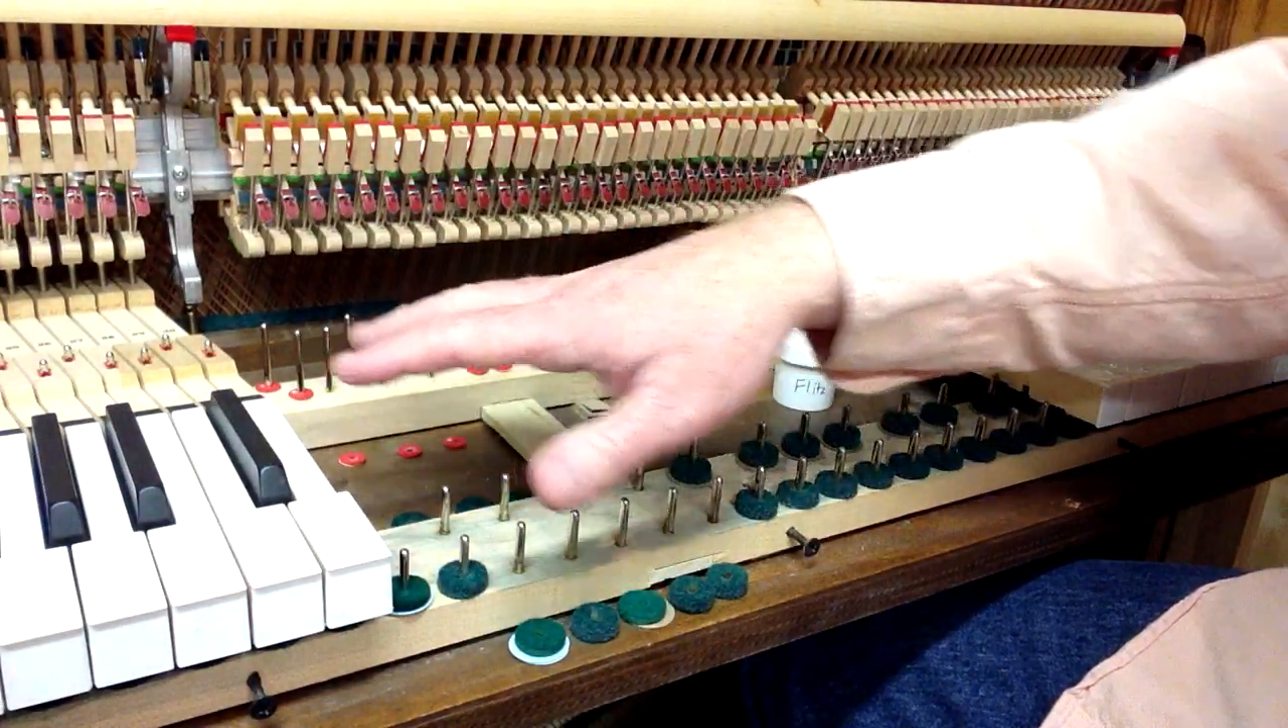Here I've taken off a section of keys so you can see the pins real easily.